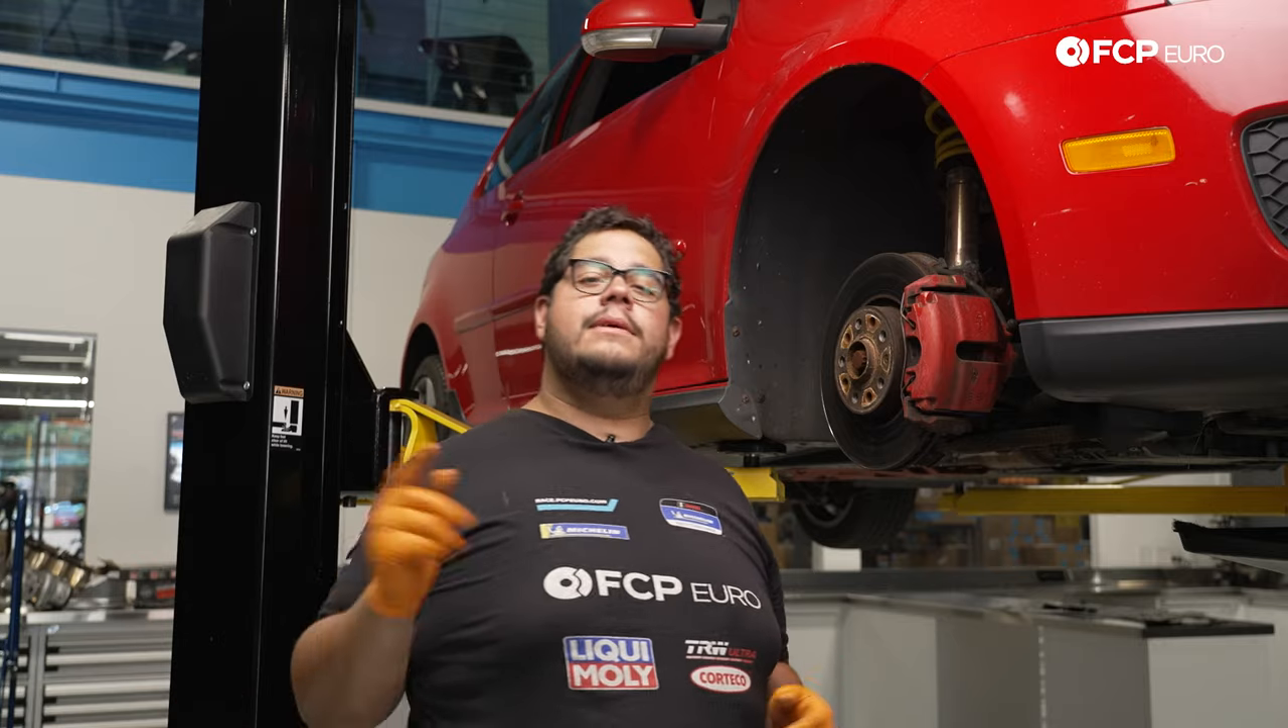All right now we have our wheel off.